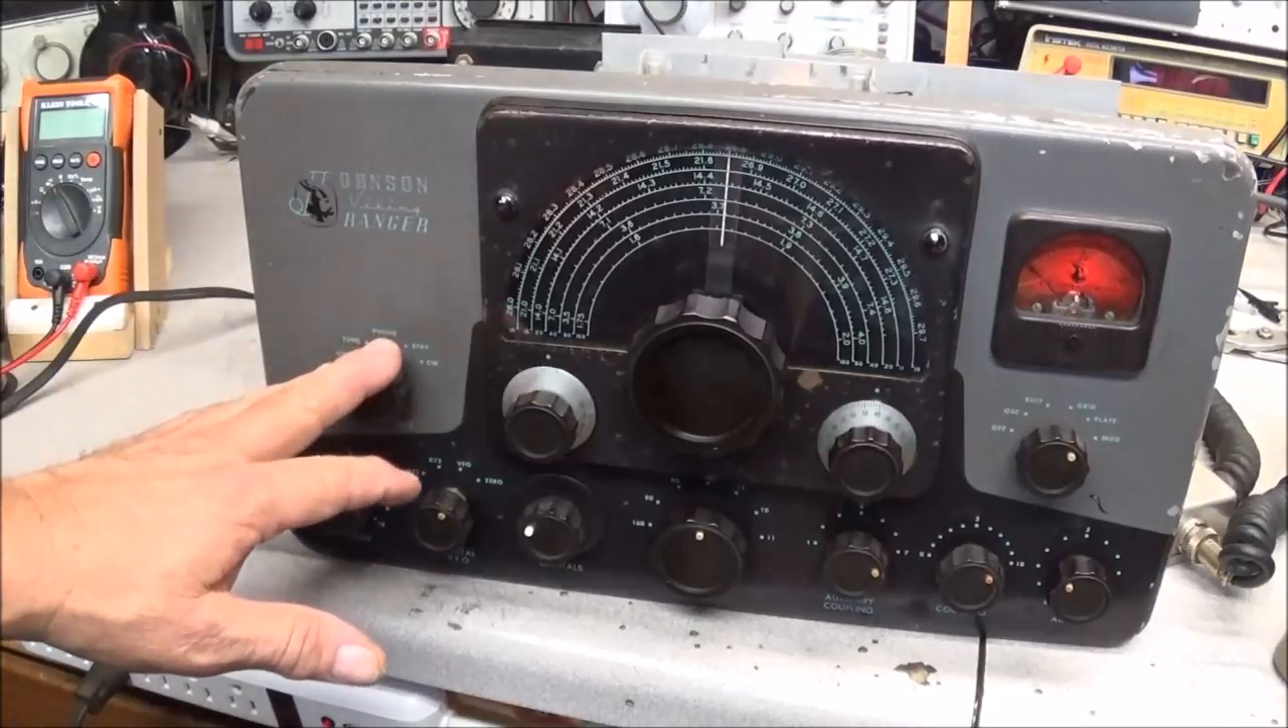As you can see, the radio's pretty much back together.